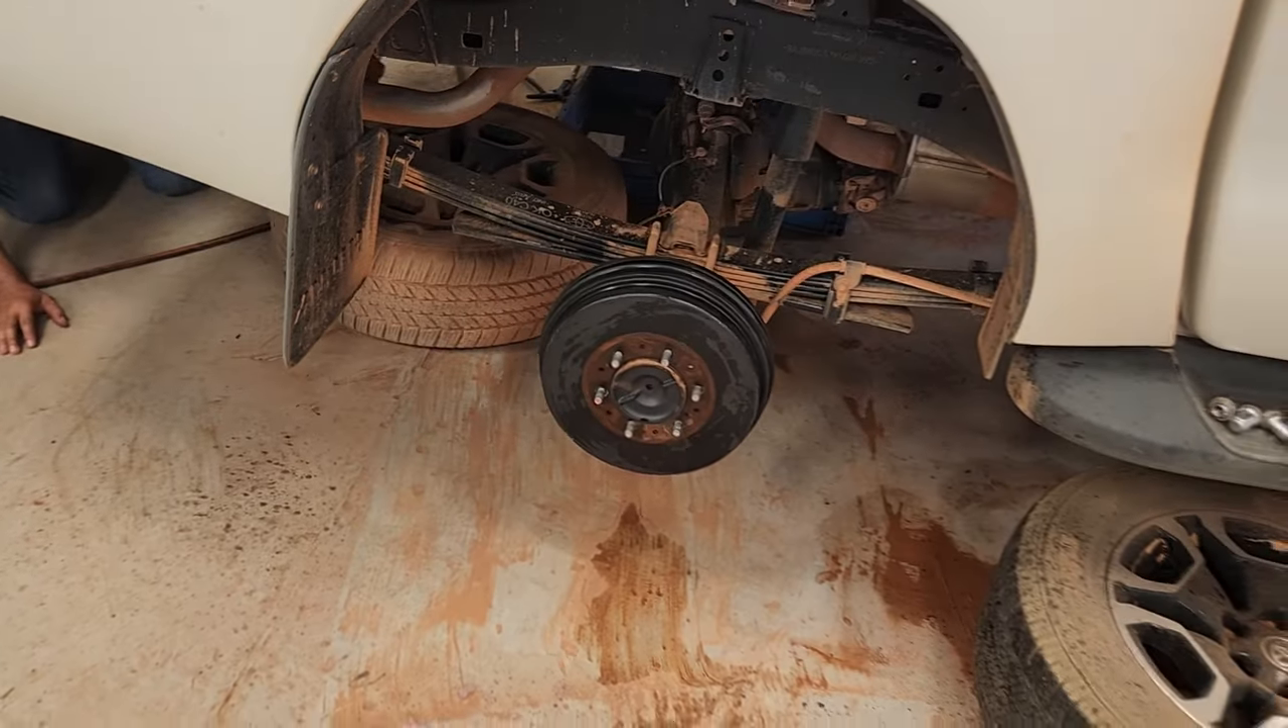Campana limpa já colocada no lugar.